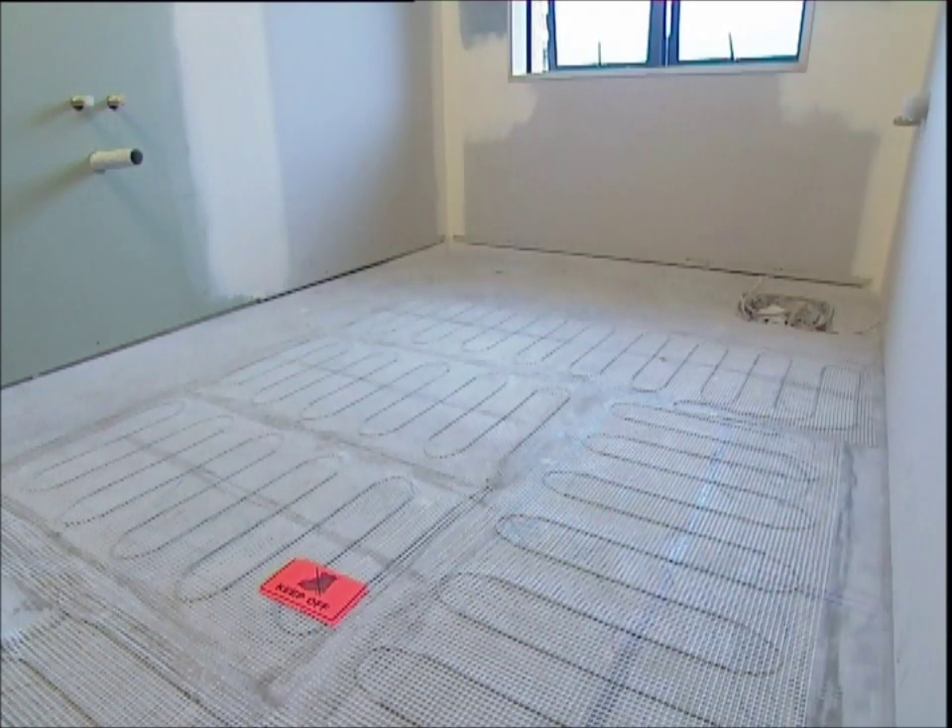The ESWA under tile heating is now completely installed and ready for the tiling process.